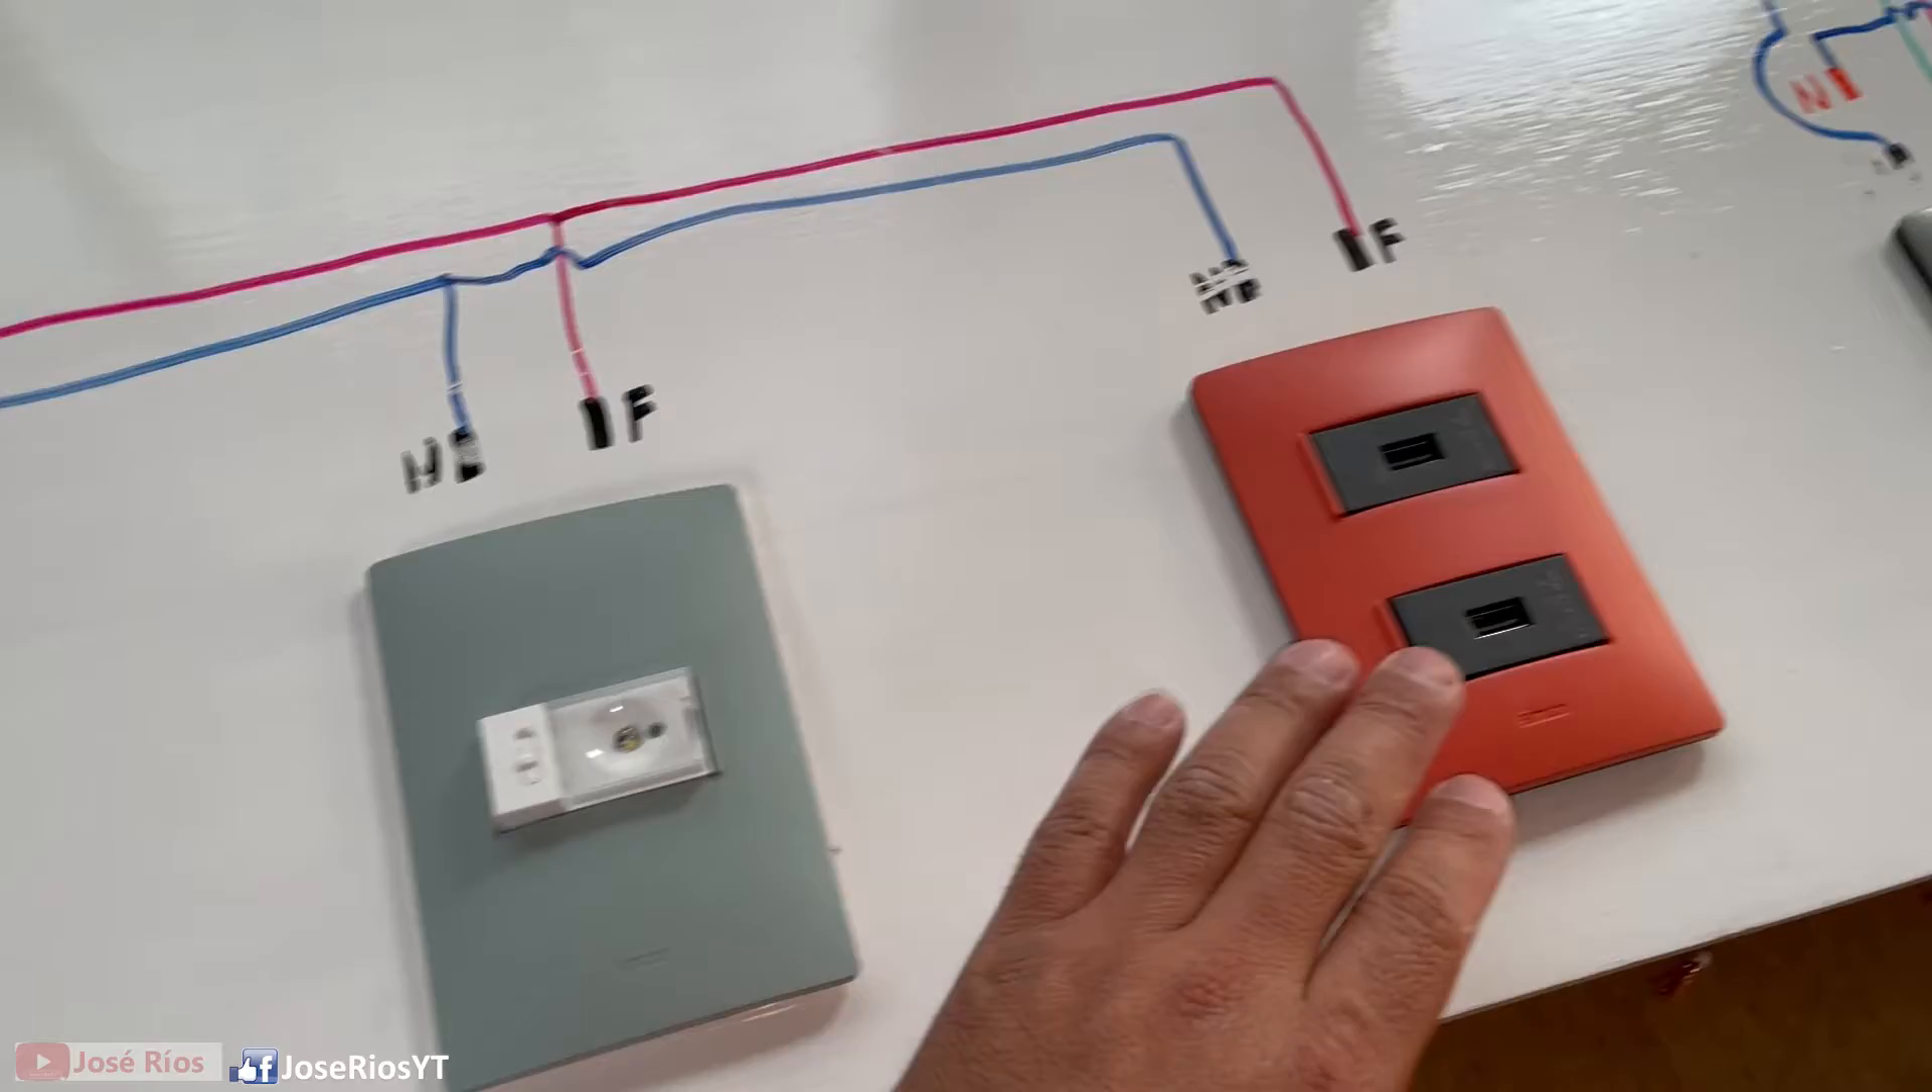Pues ya hemos terminado con la instalación de nuestro circuito. Ya cerramos cada una de las tapas.